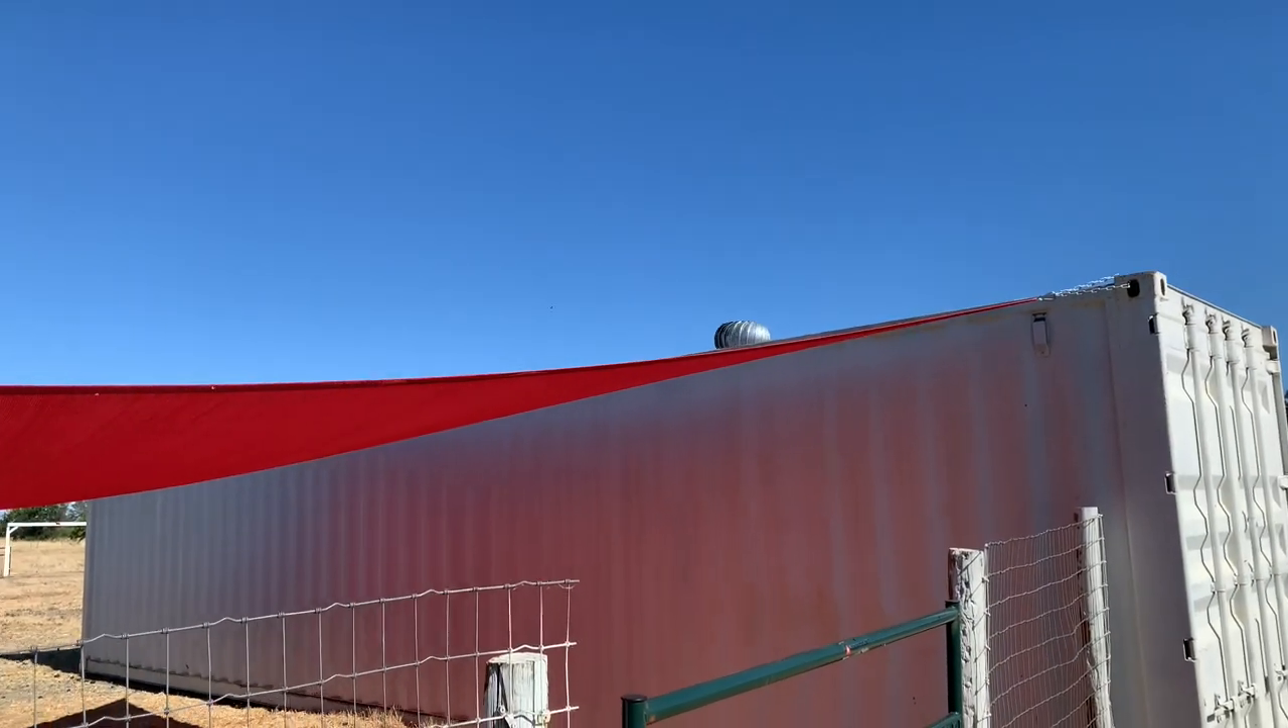Okay so we got this shade put up and our animals are gonna really appreciate it.